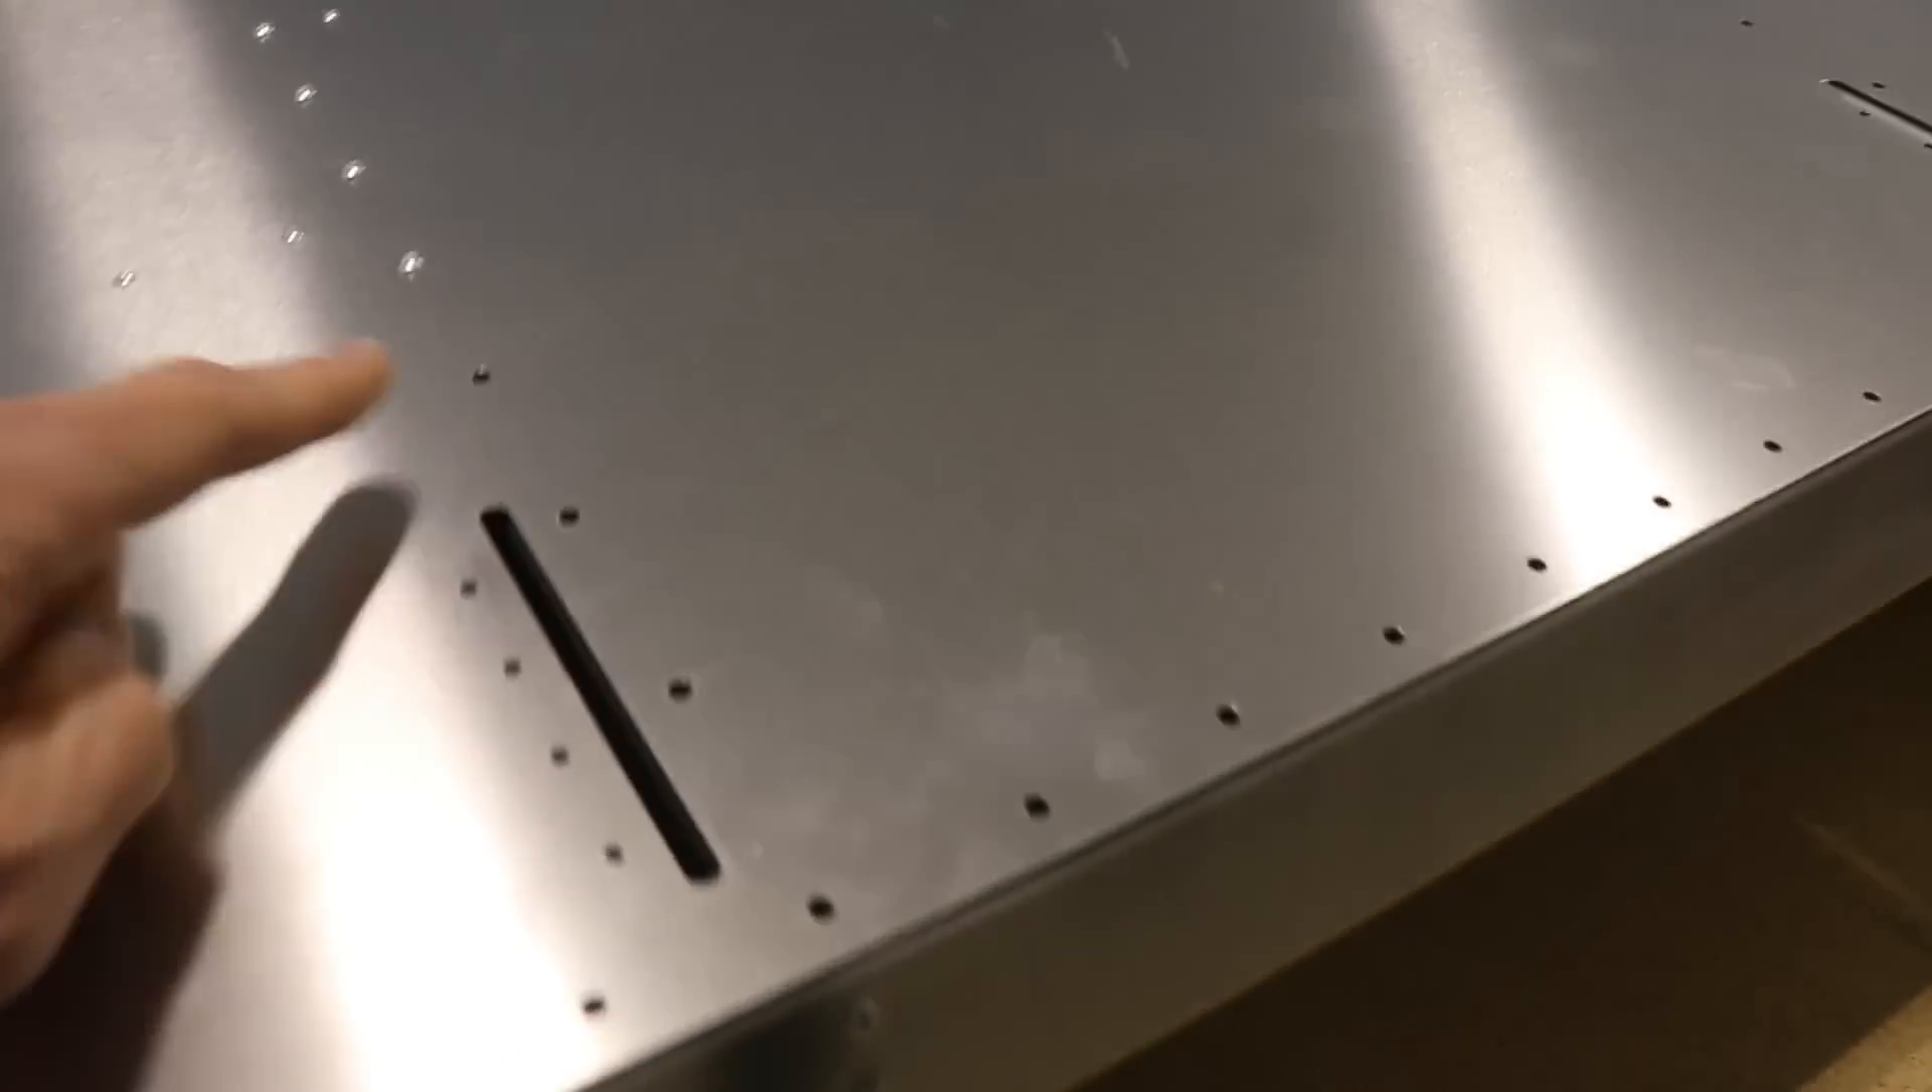On the trailing edge part of the wing I don't have these rivets in or any of these rivets in.